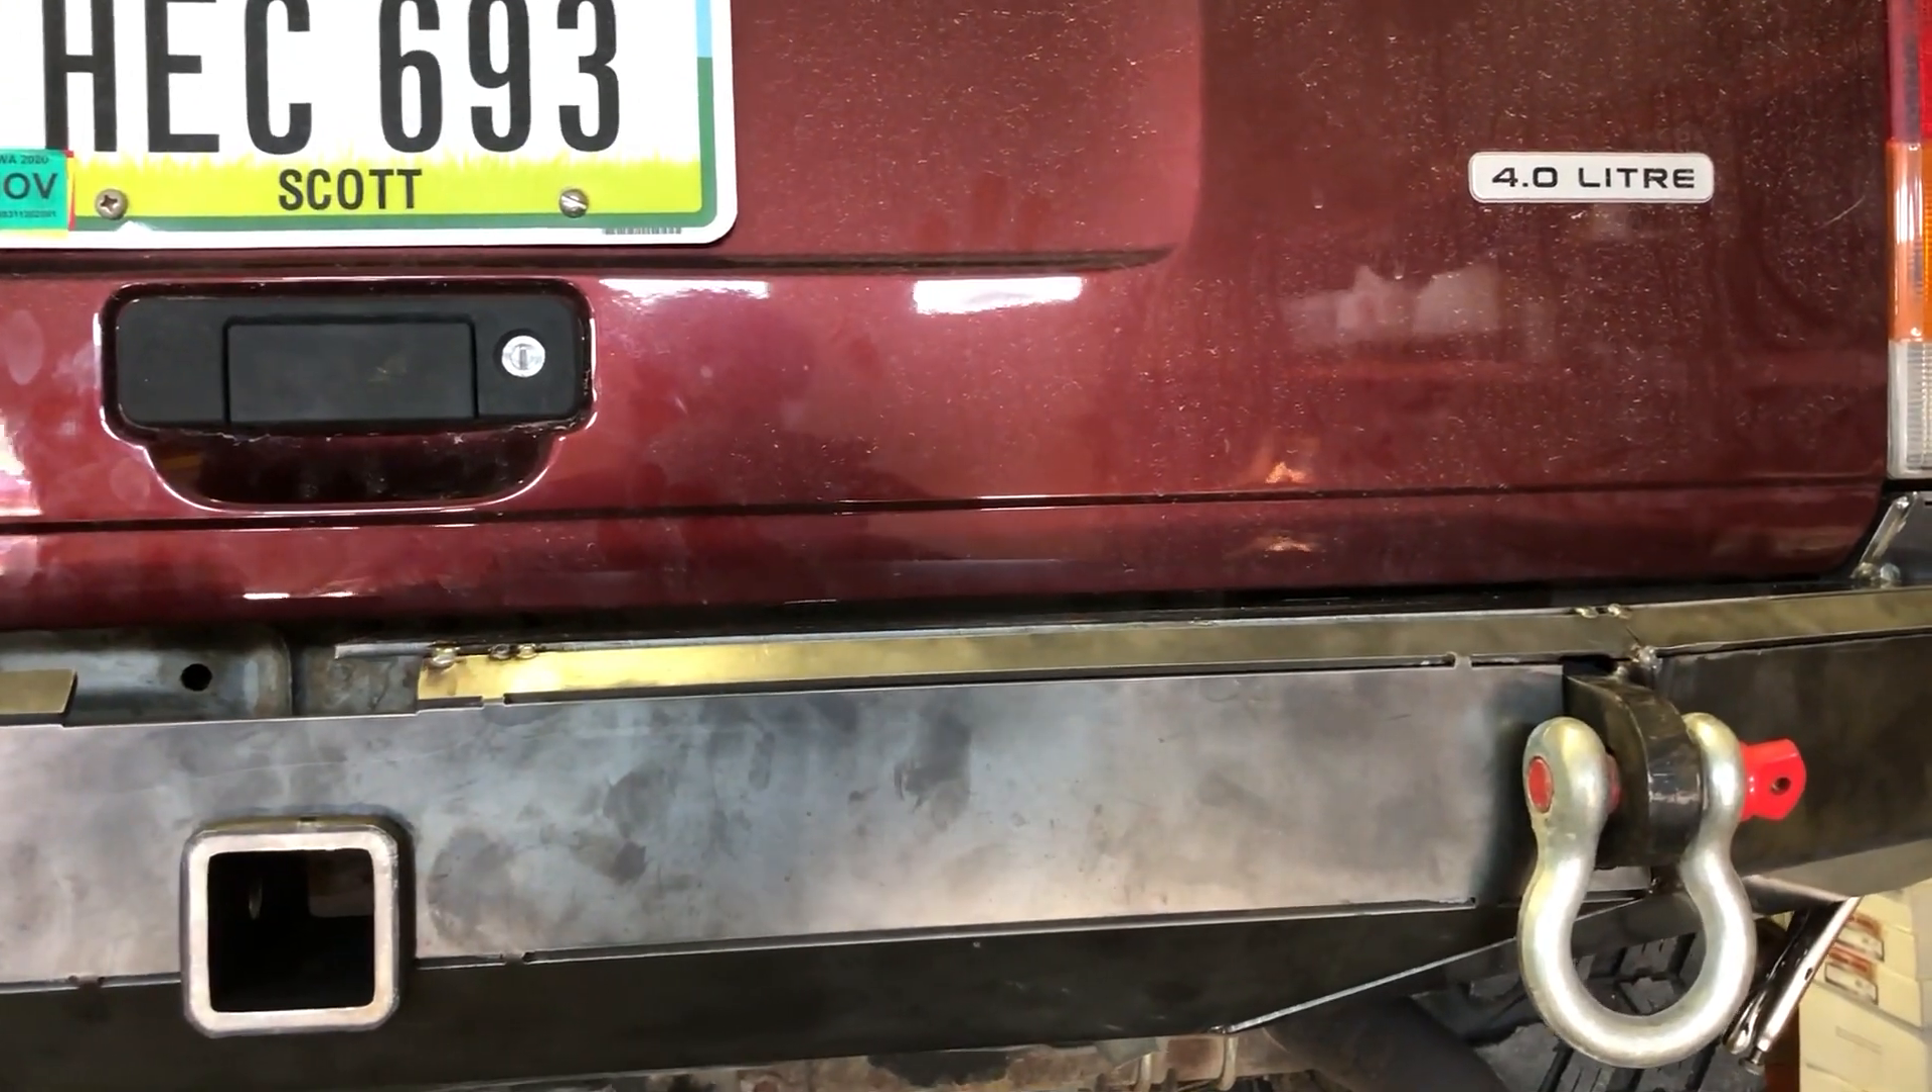The d -rings fit so that's good.